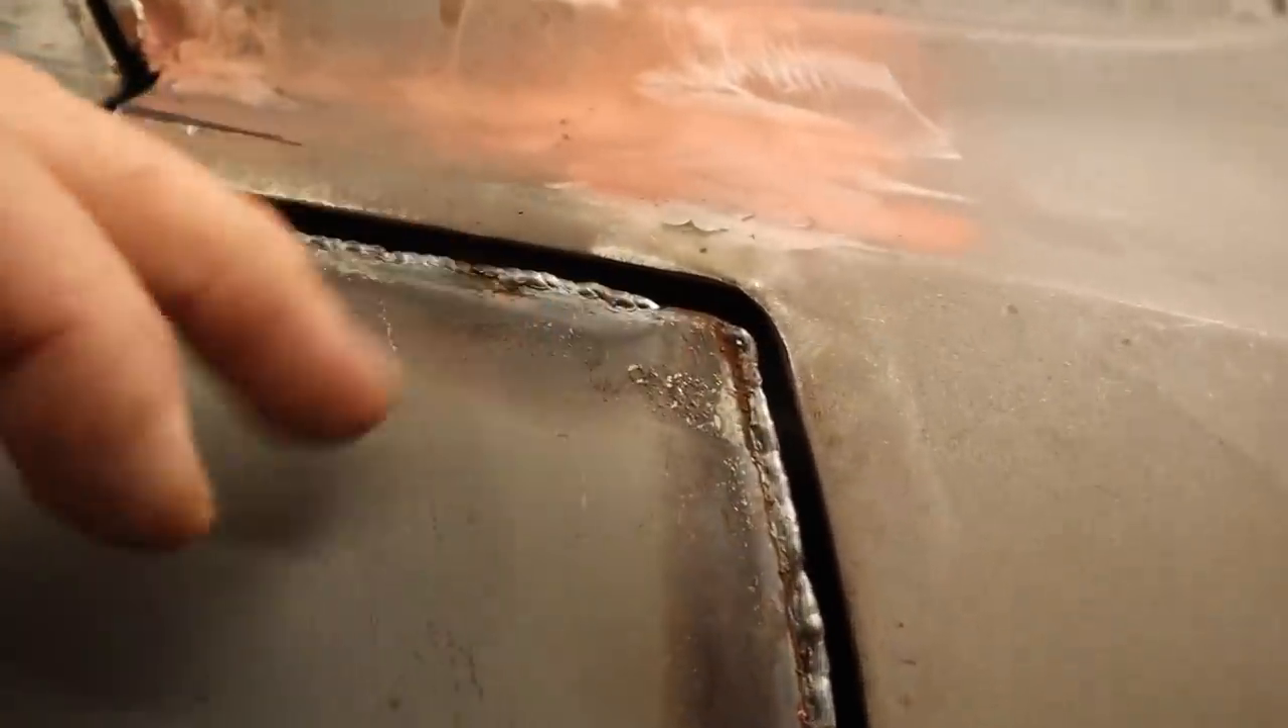I've gone through and welded up this gap and made a much much better uh panel gap all the way along.